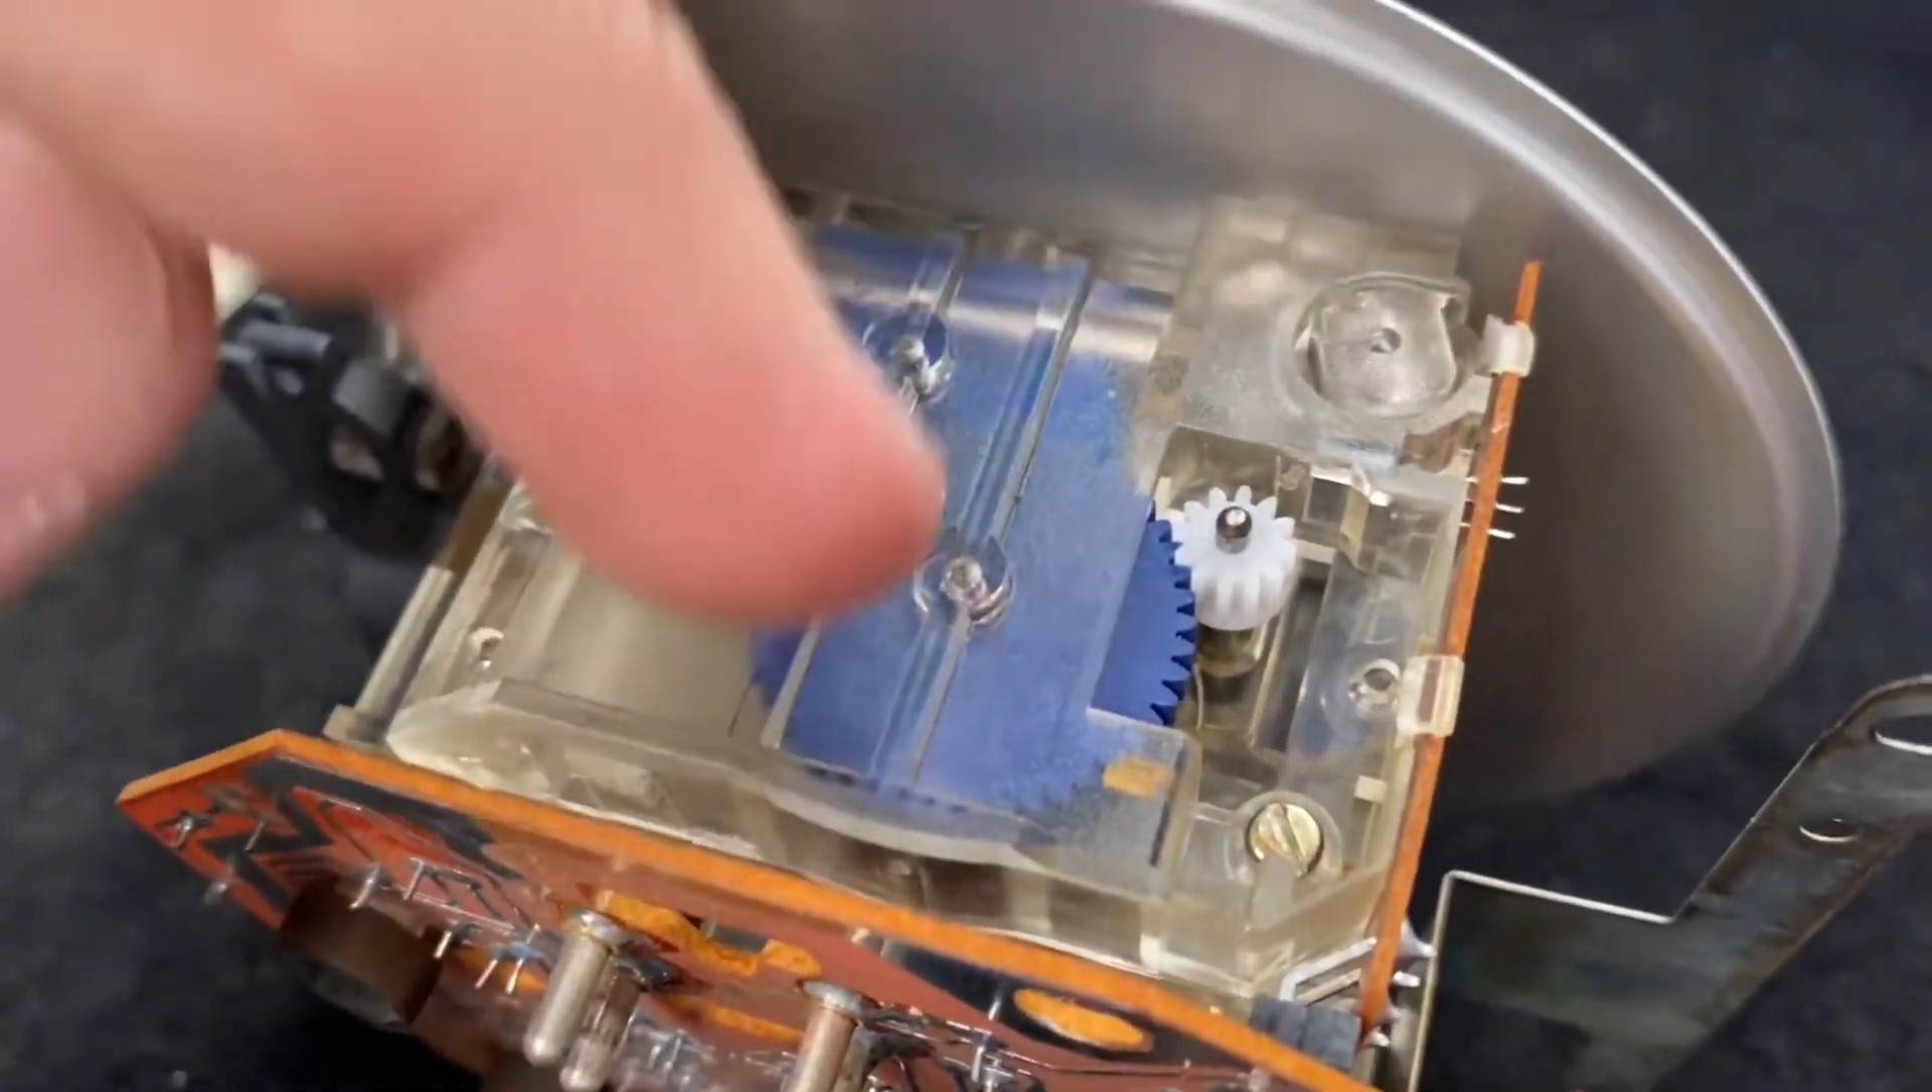I installed the new gears I have put back the plate on top.